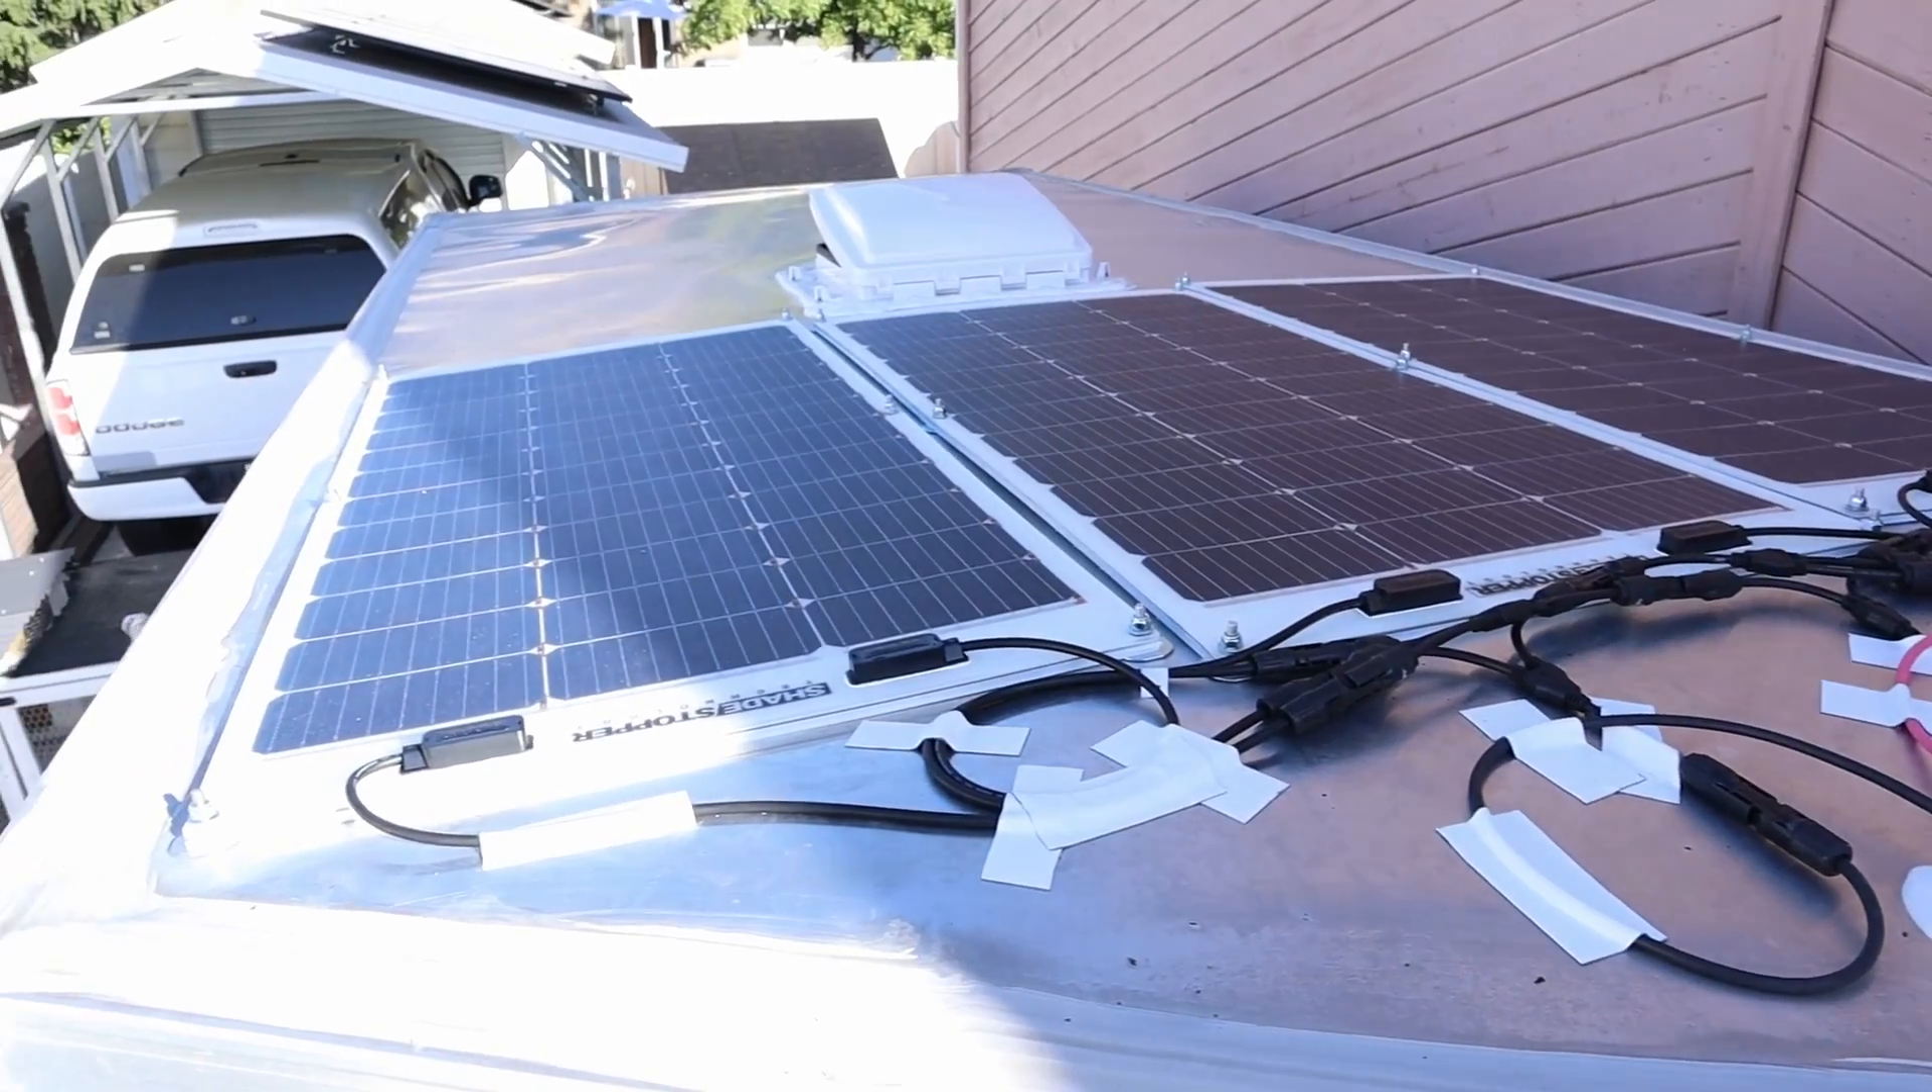All the panels are mounted down. The wiring is completed.